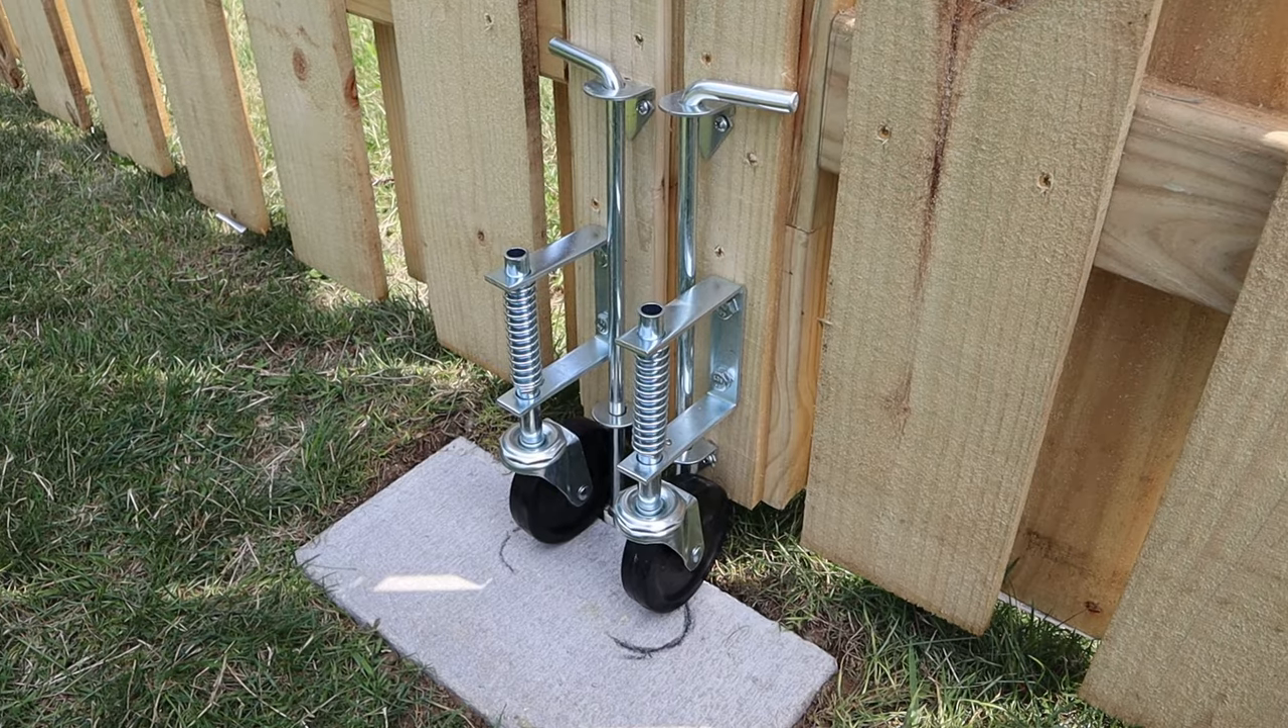And then at the bottom, you can see that I installed the two wheels with some lag screws.